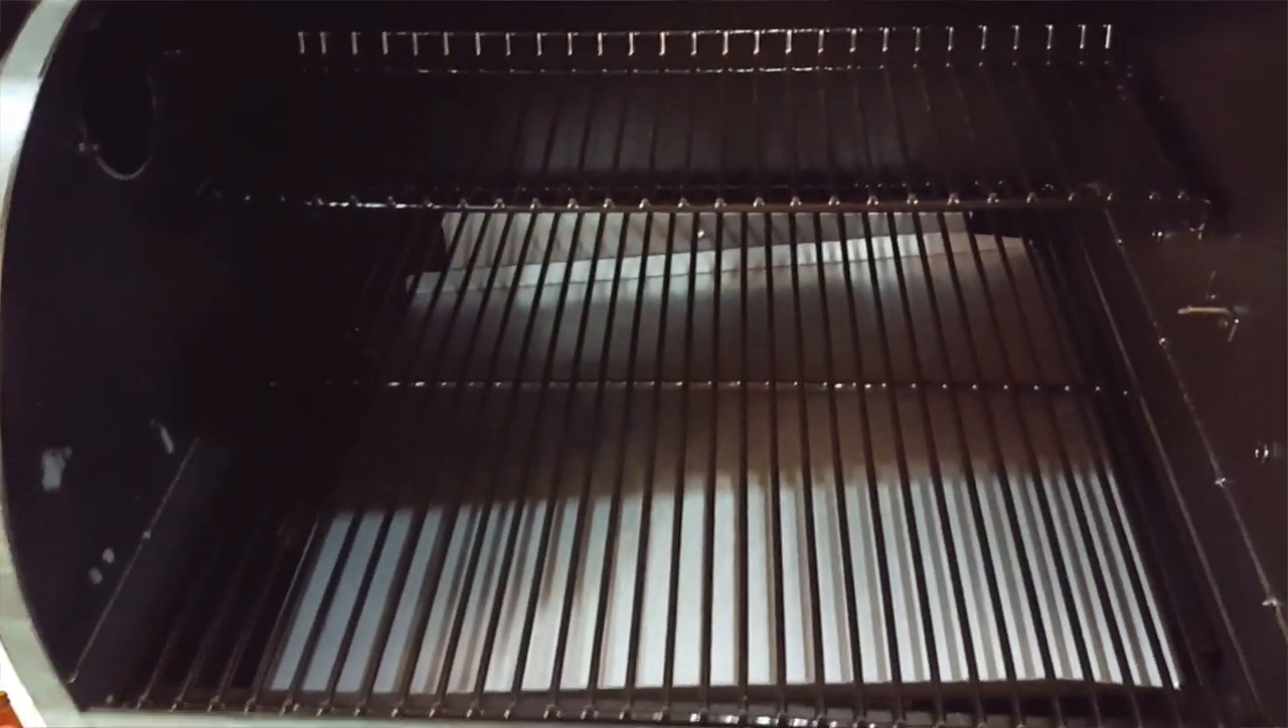So there we go. The grate is on.